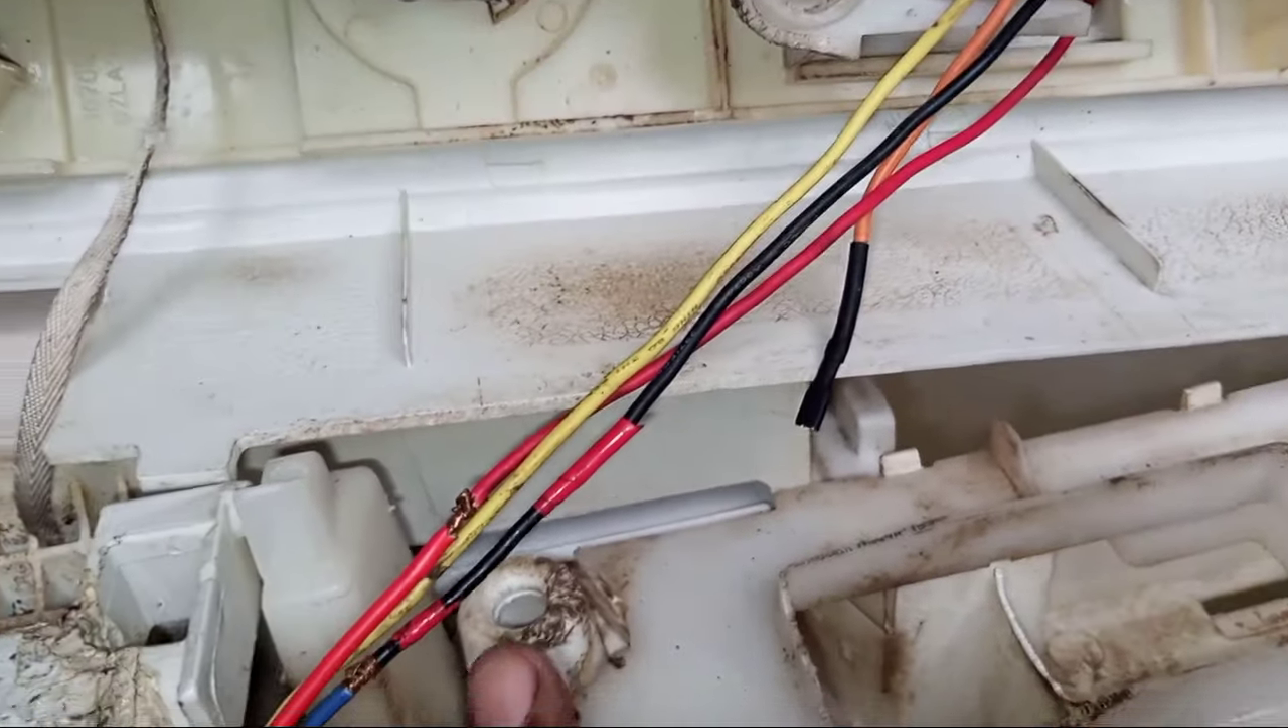अब मैंने वायर को यहाँ पर connection कर दिया हैं、 taping नहीं करा है।